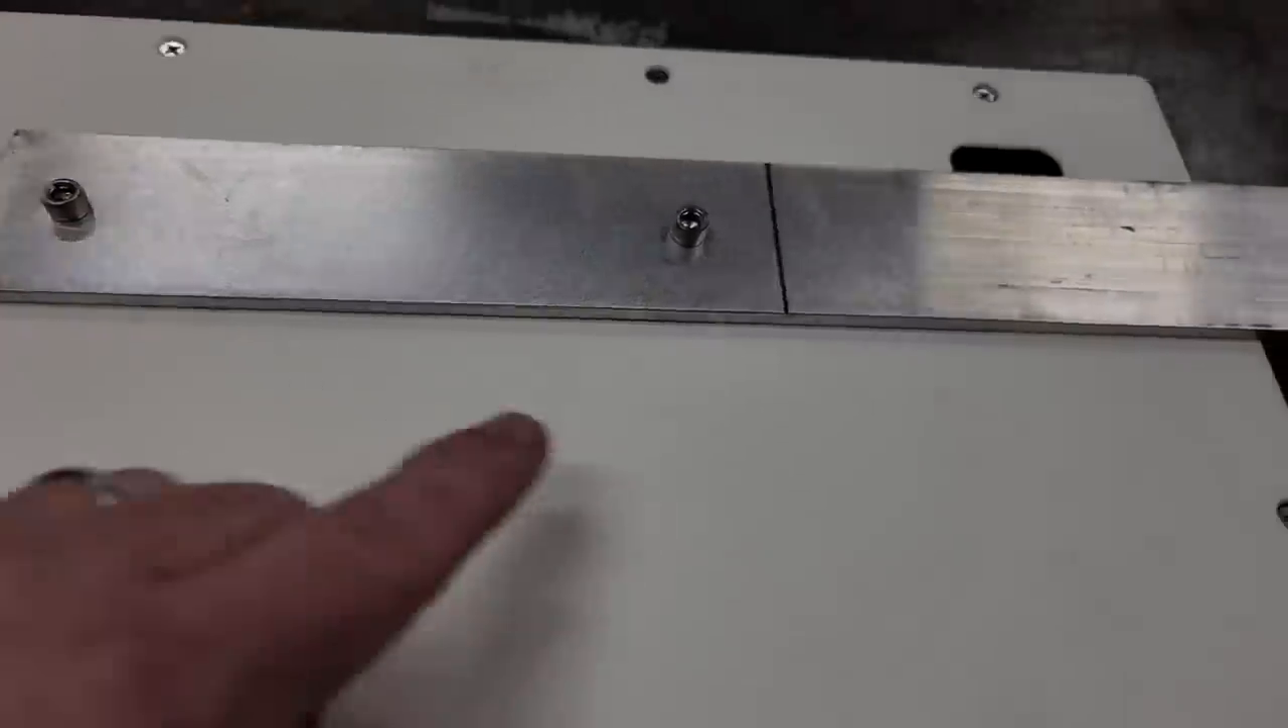I went ahead and tried this on there to make sure my holes were lined up right they're lined up pretty good.